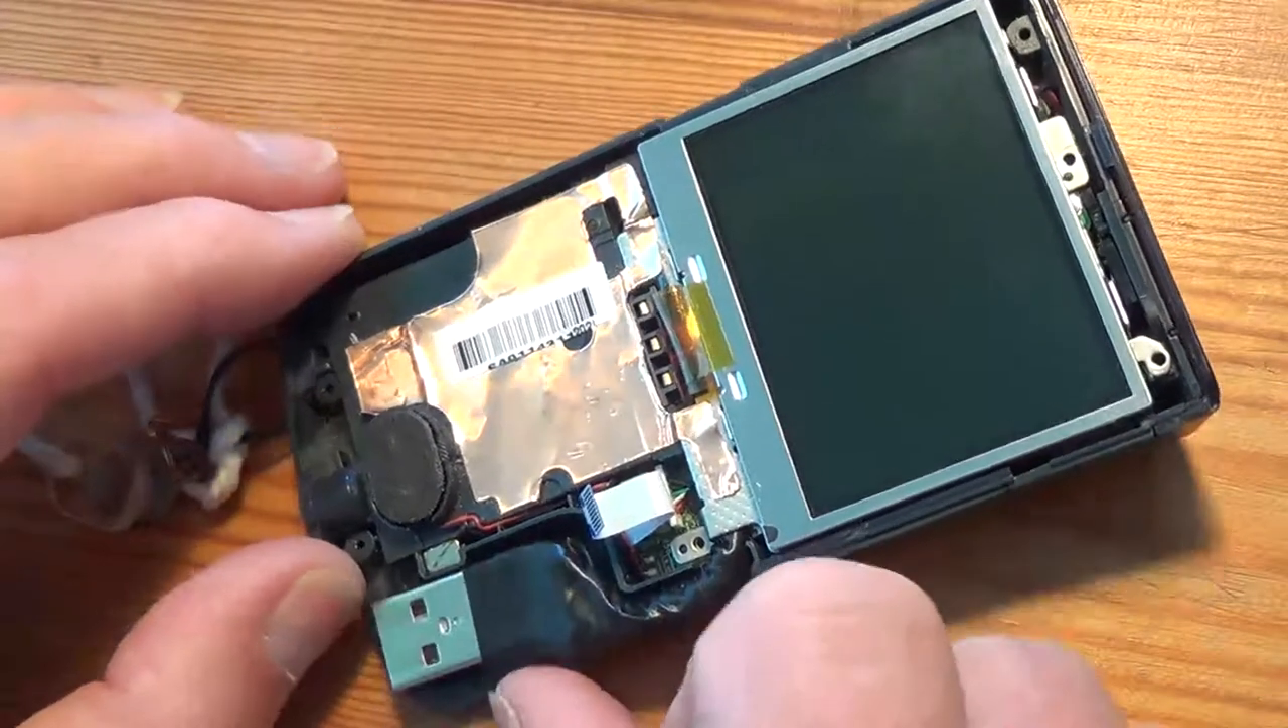So here I've got the USB plug fitted back in.